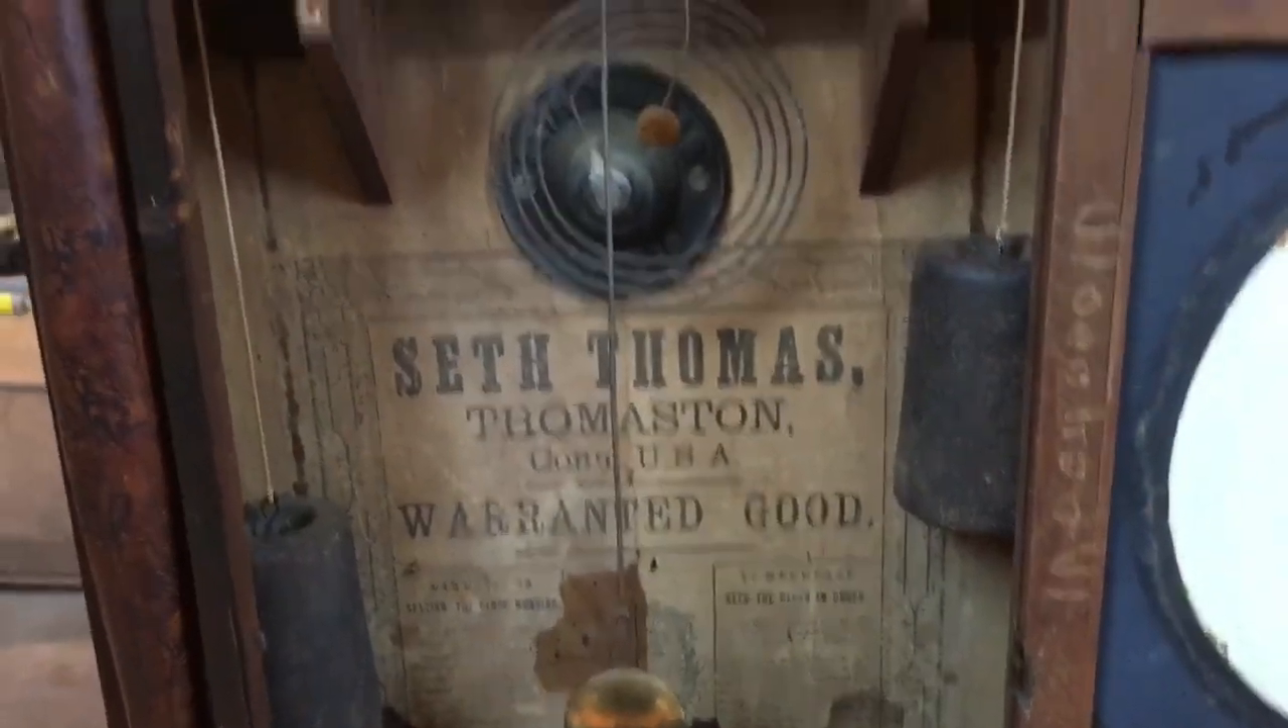All right, so I have the weights on you can see here, here, here, here. Pendulum's on here.